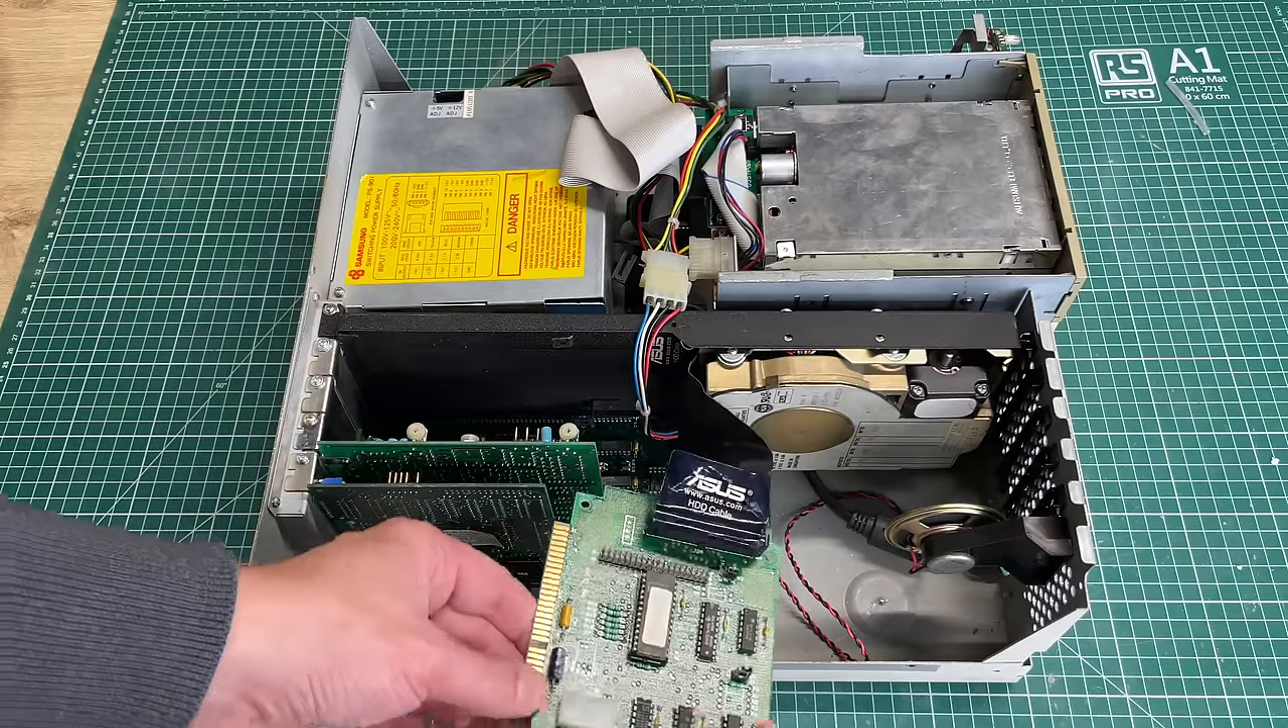There is one card which is not slotted in properly.